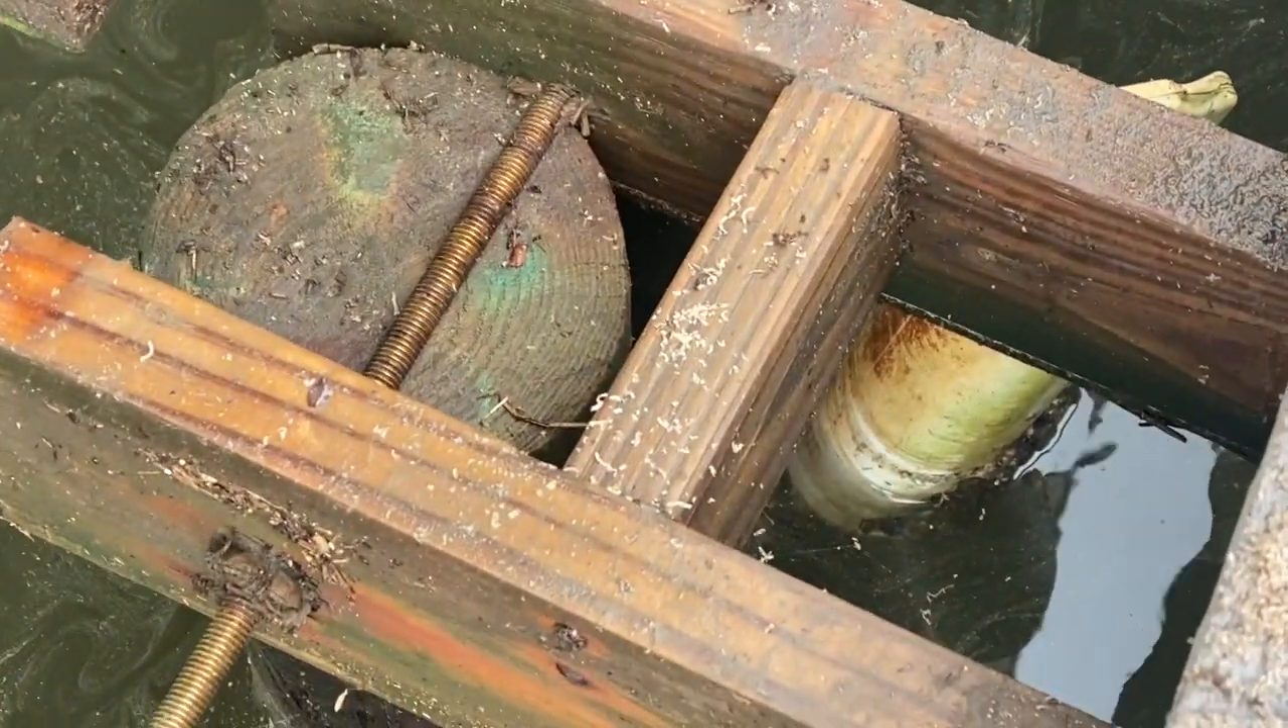That's a bolt that's supposed to go through that piling. It's just sitting right on top of that piling.